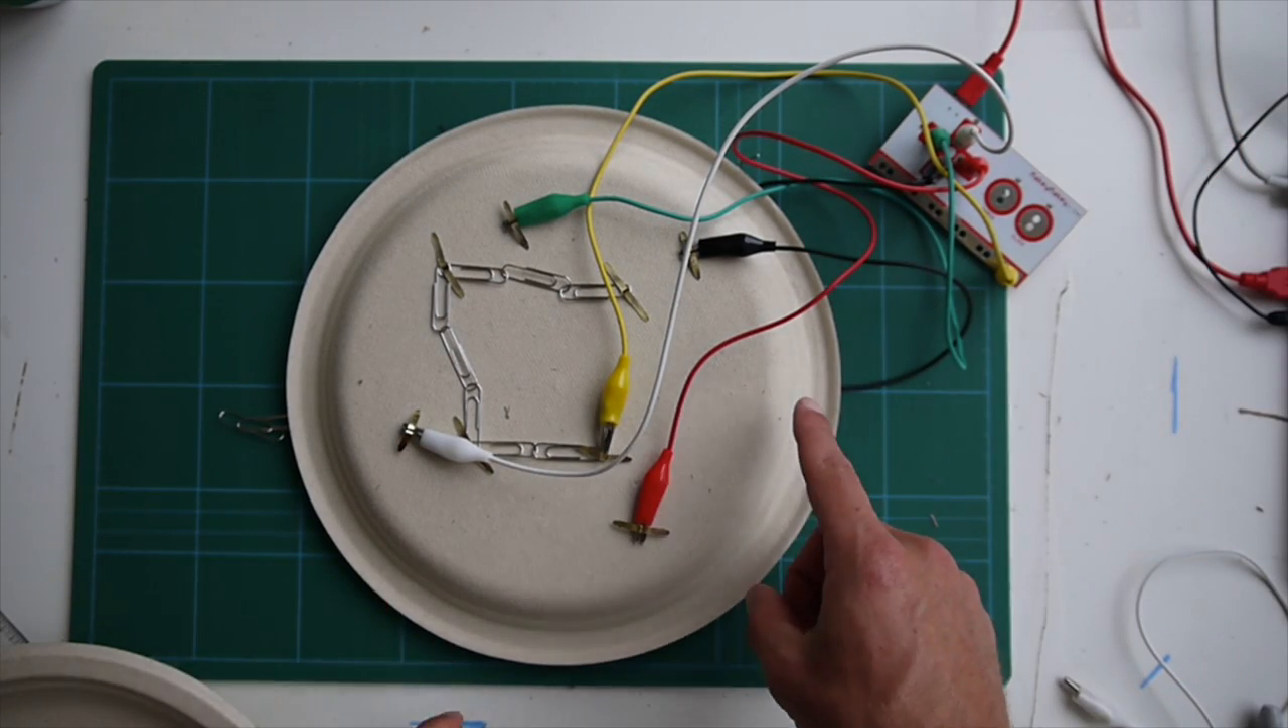So I've just flipped over the clock and I've connected up all the arrow keys of the makey makey to various pins.